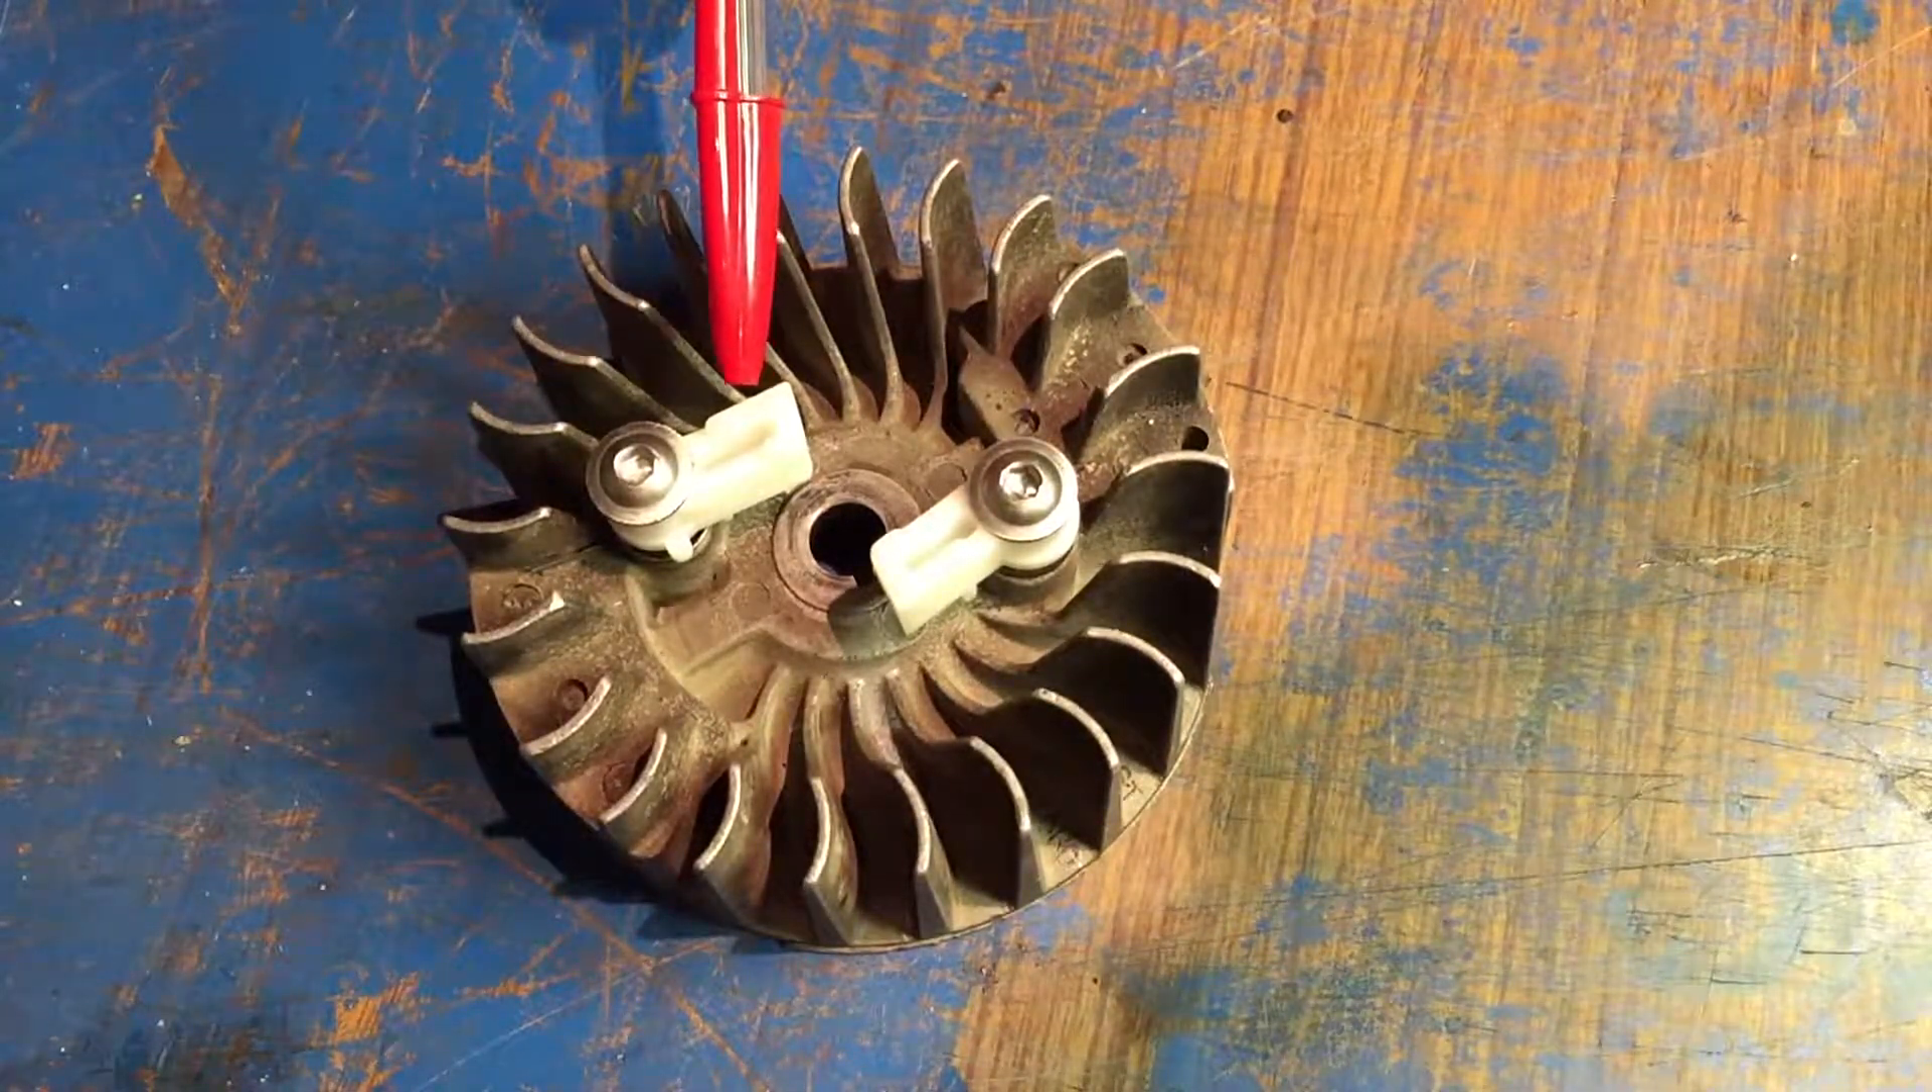So this is the completed refurb of the ROS125 stator. The studs have been removed and they've been replaced by these cap screws. They are low profile cap screws.